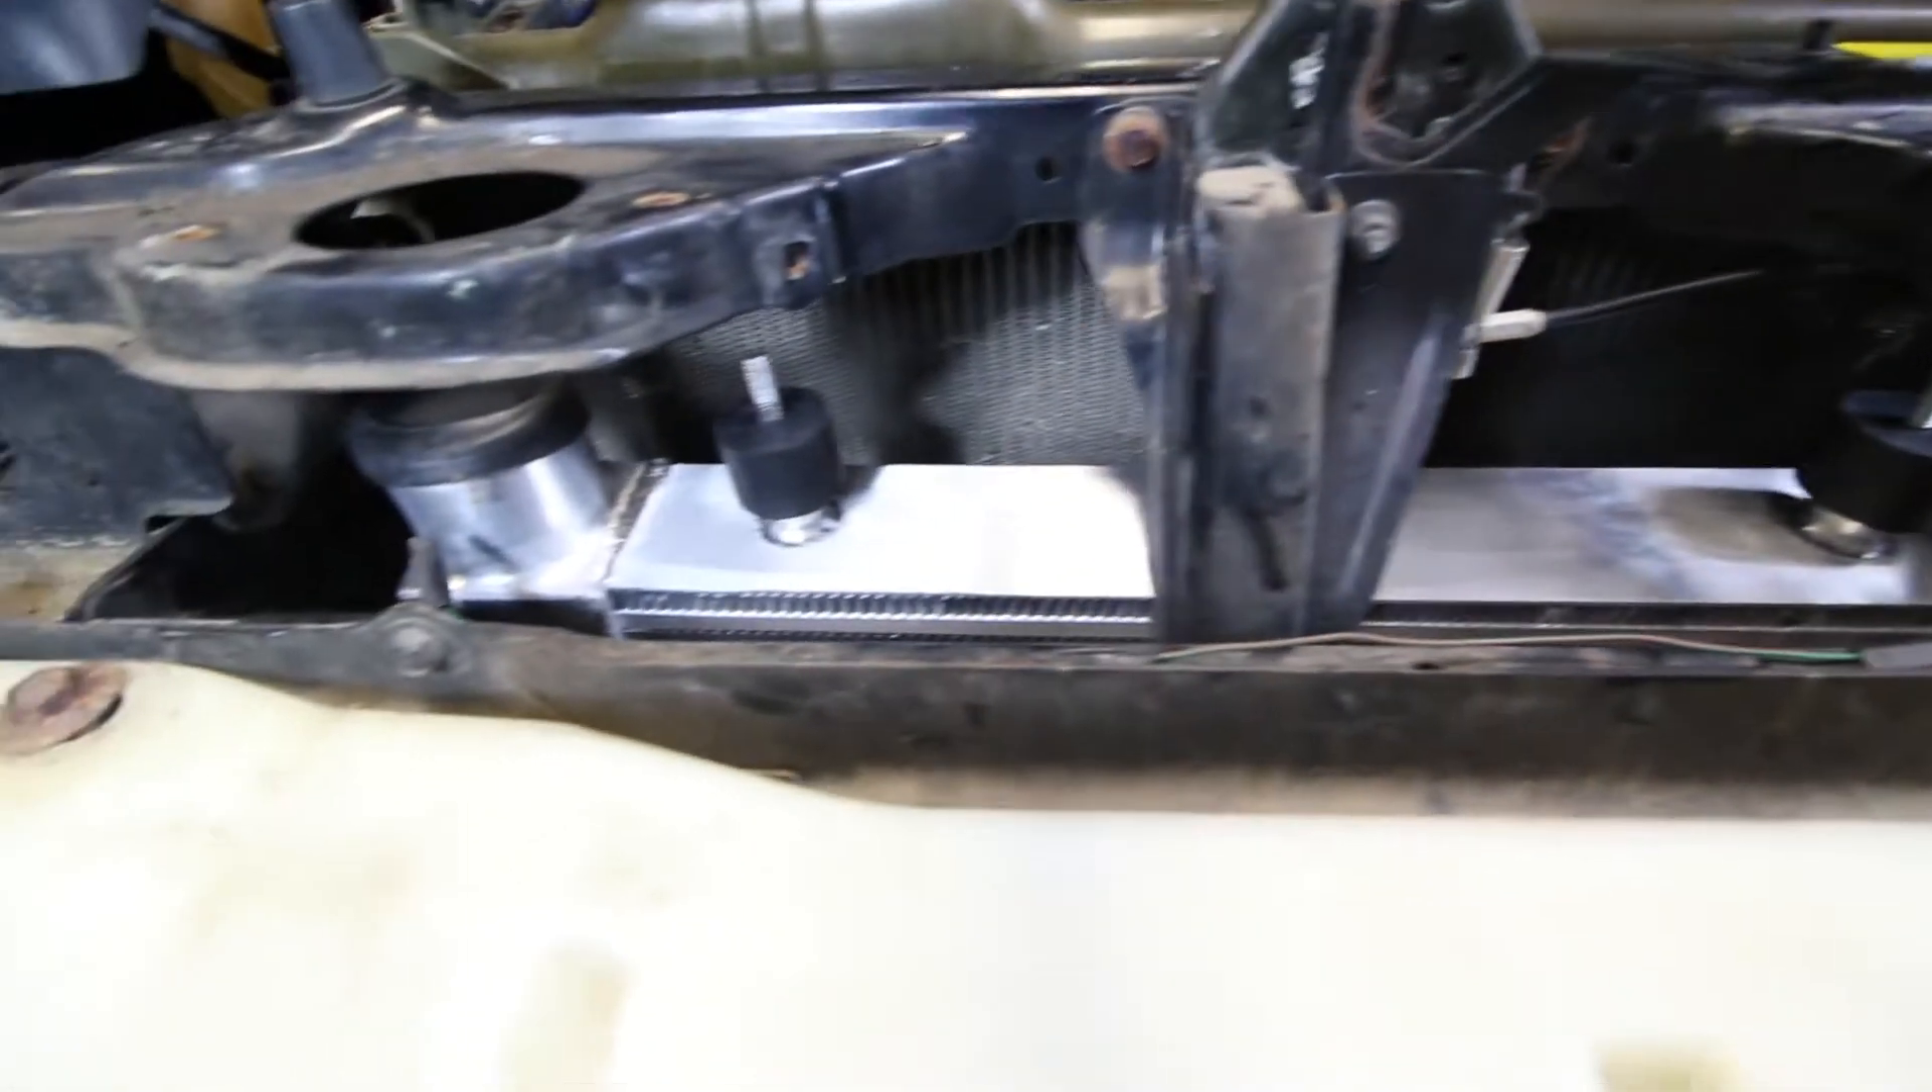All right, well I just added some rubber isolators just to absorb some of the vibrations and so forth.